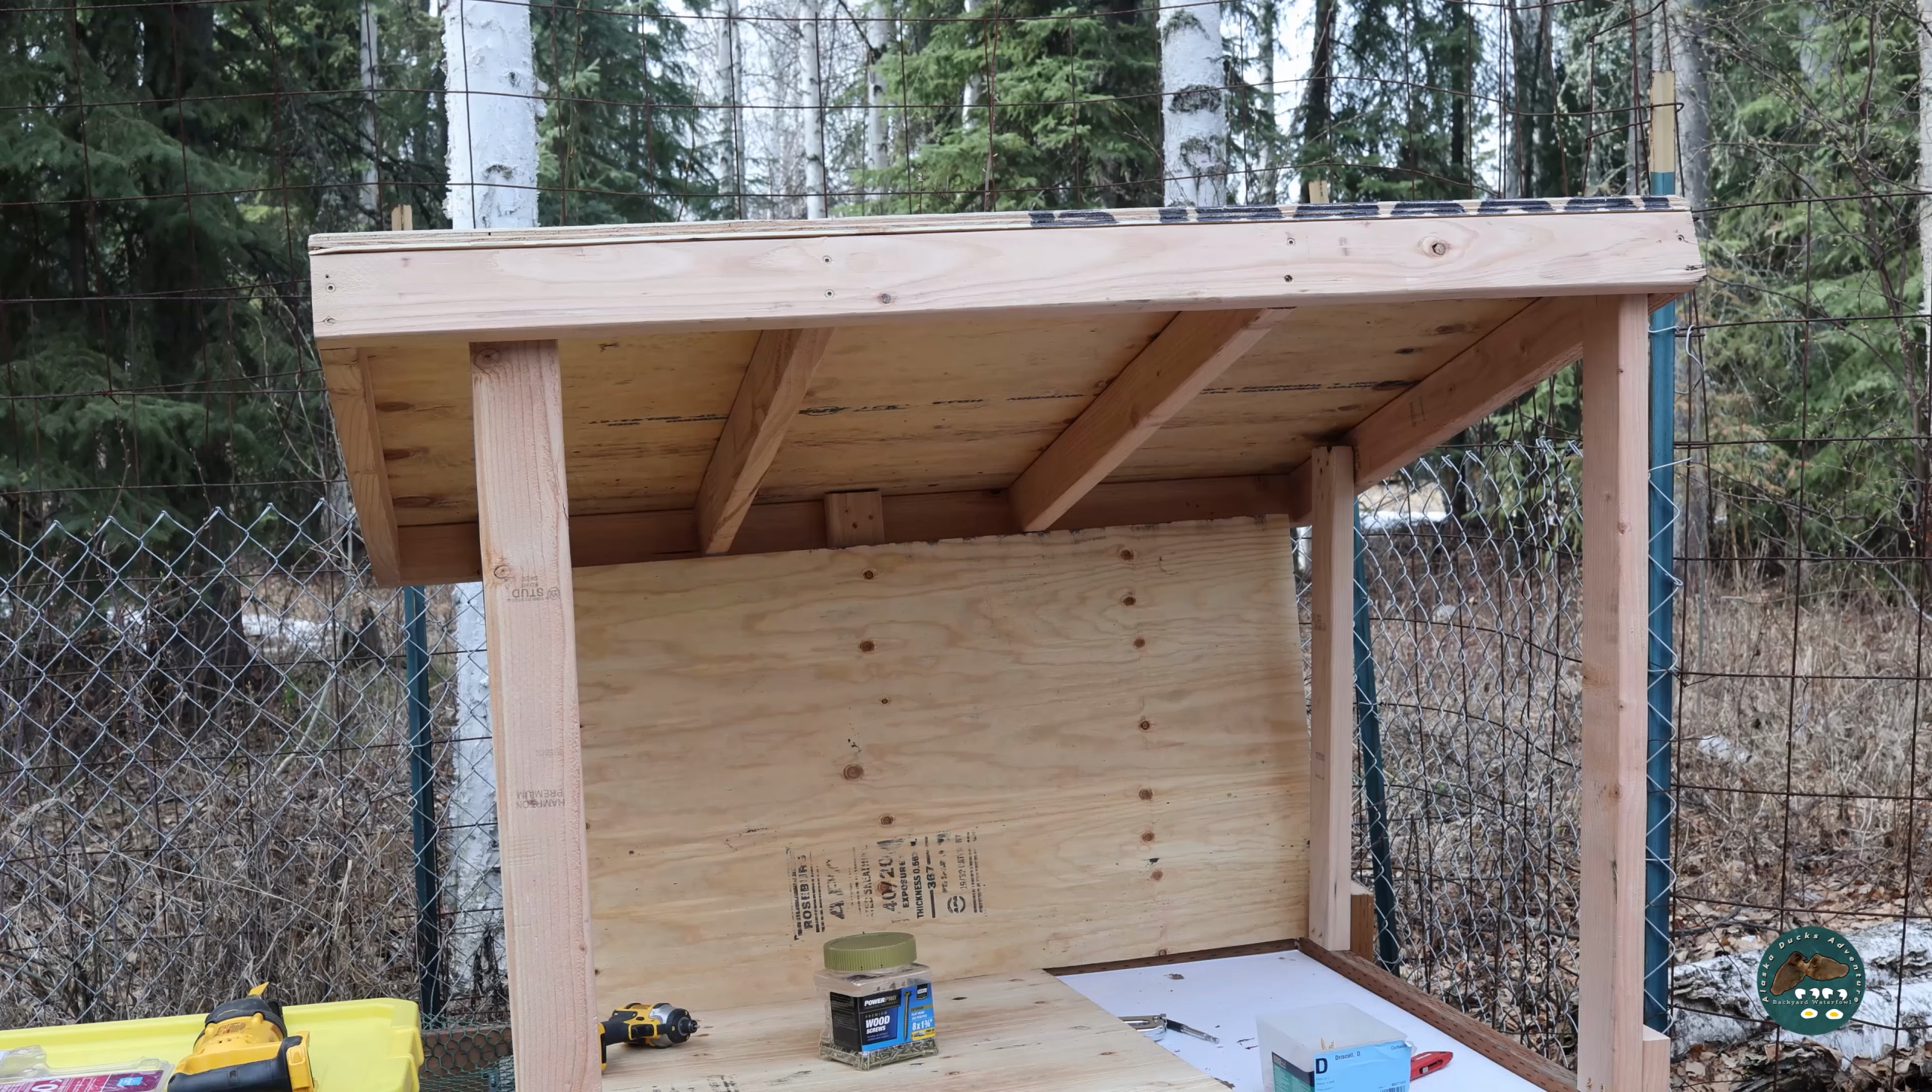I got the back wall in.